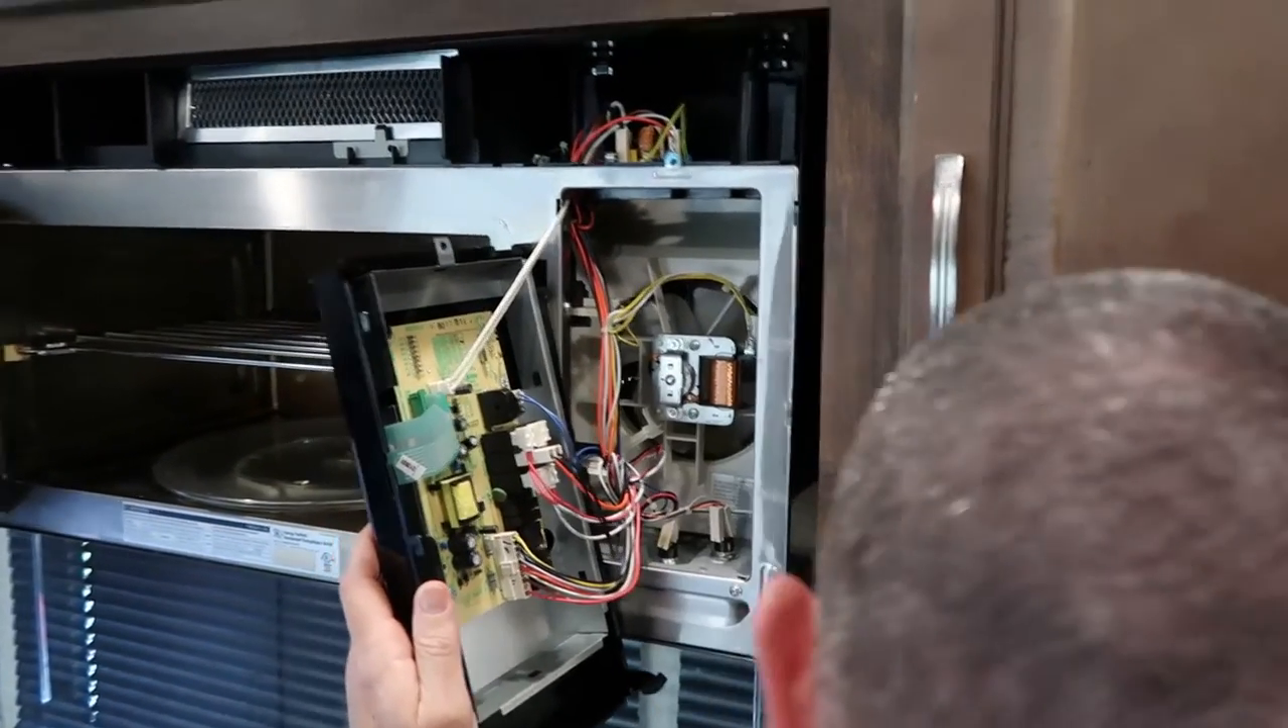So you can see we've got some plugs and some wiring that we need to unplug to get our switch panel, our control panel off.